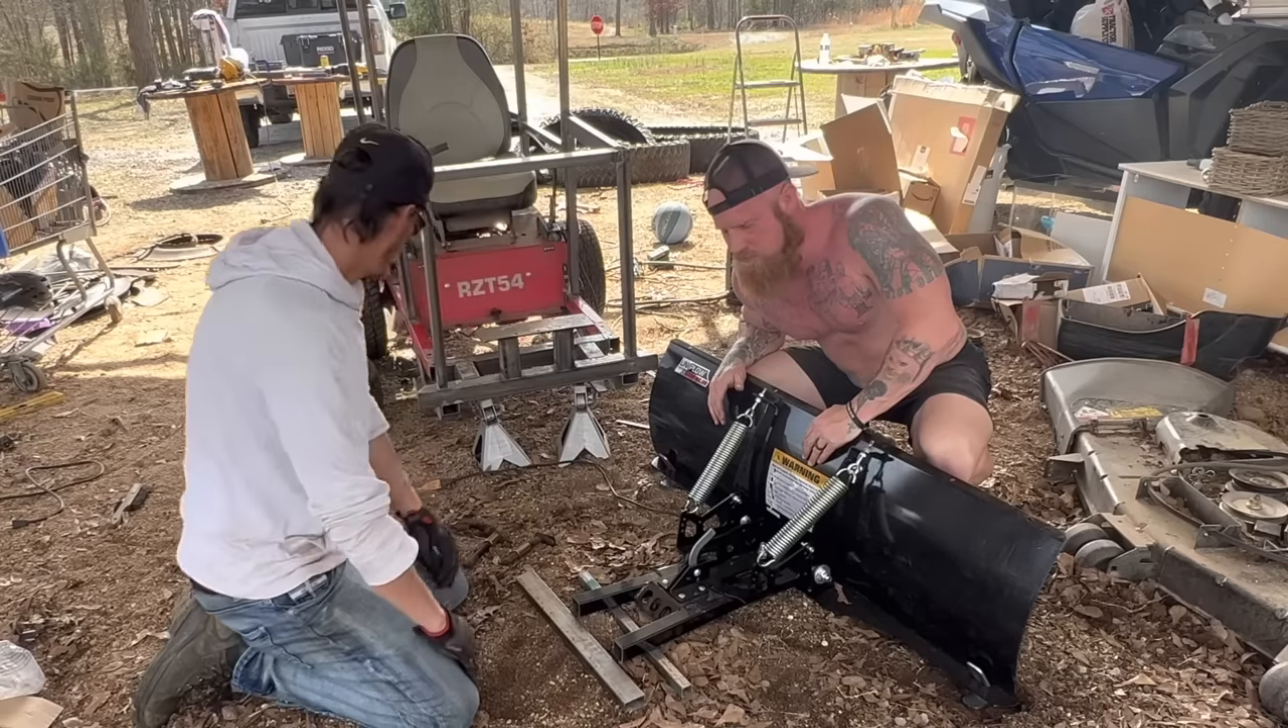I mean we ain't got no front tires yet.